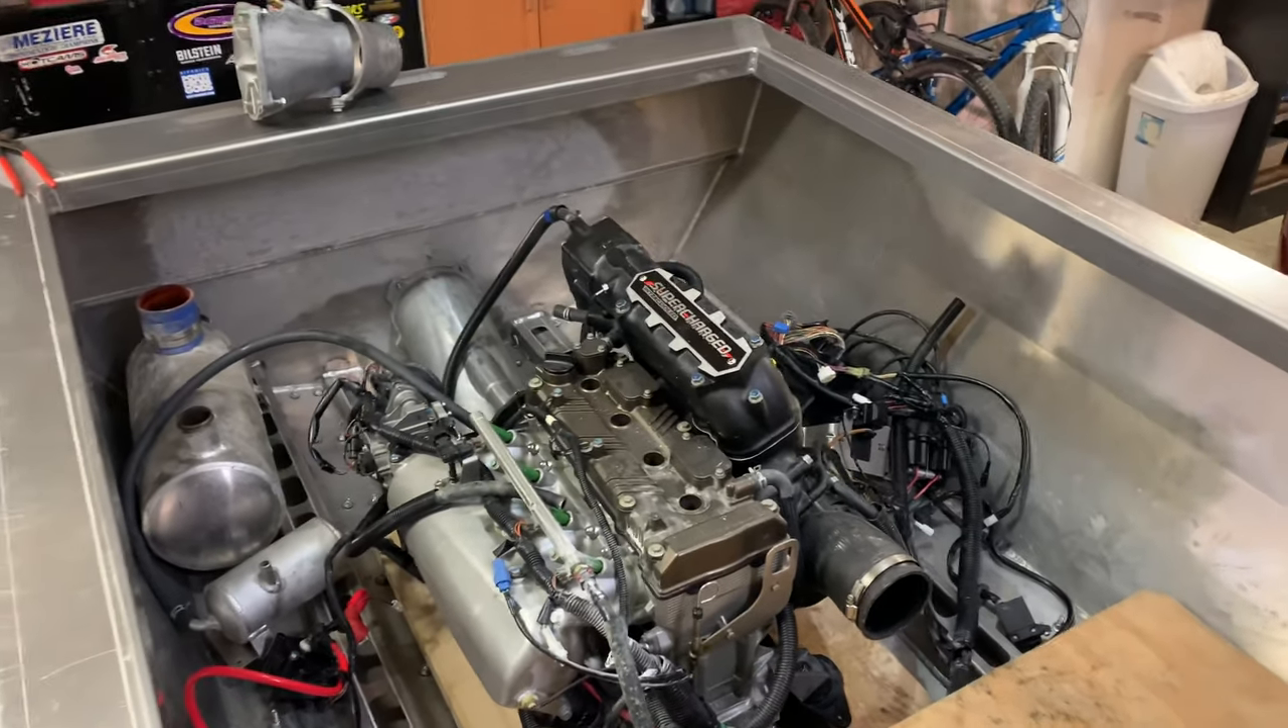We now have the motor in and, uh, it's starting to look like it belongs in here.